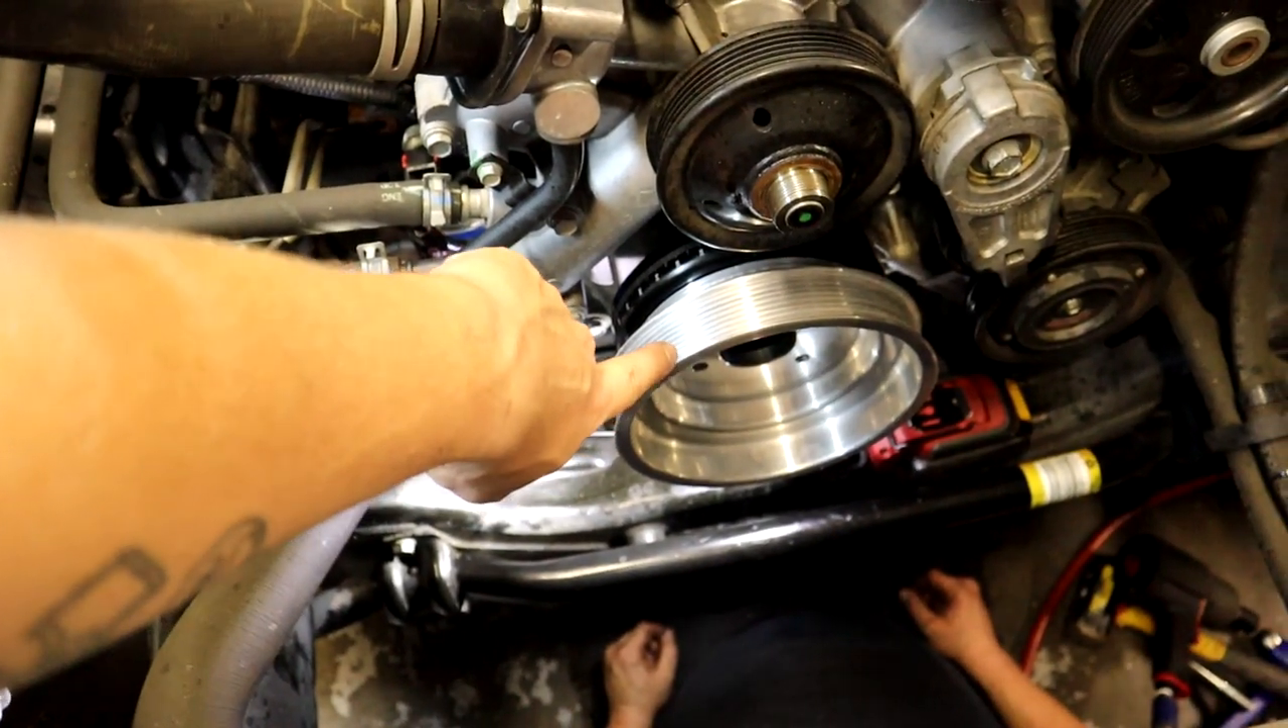We already have the pulley set up here on the front of the ati pulley so i'm going to get three bolts for it.